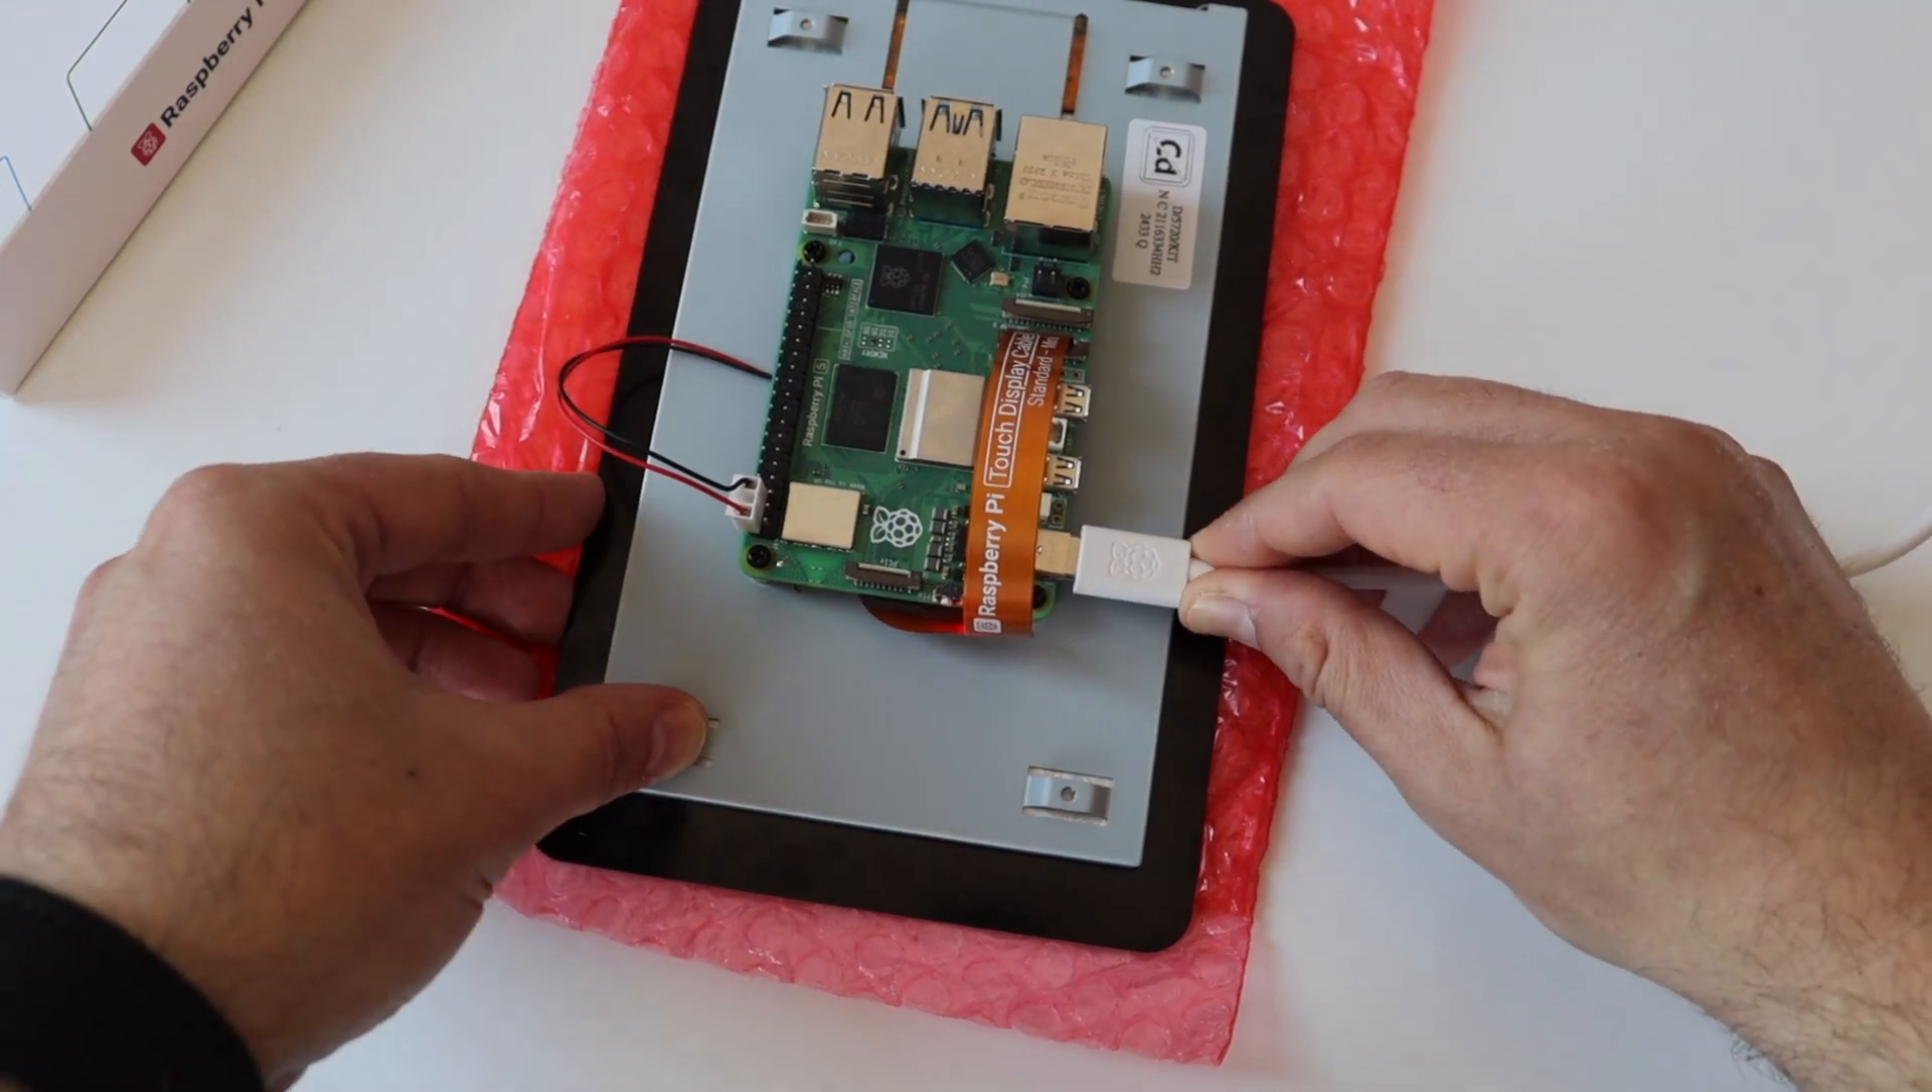I have successfully assembled the Raspberry Pi Touch Display with Raspberry Pi 5. Now I need to plug a USB-C power supply.